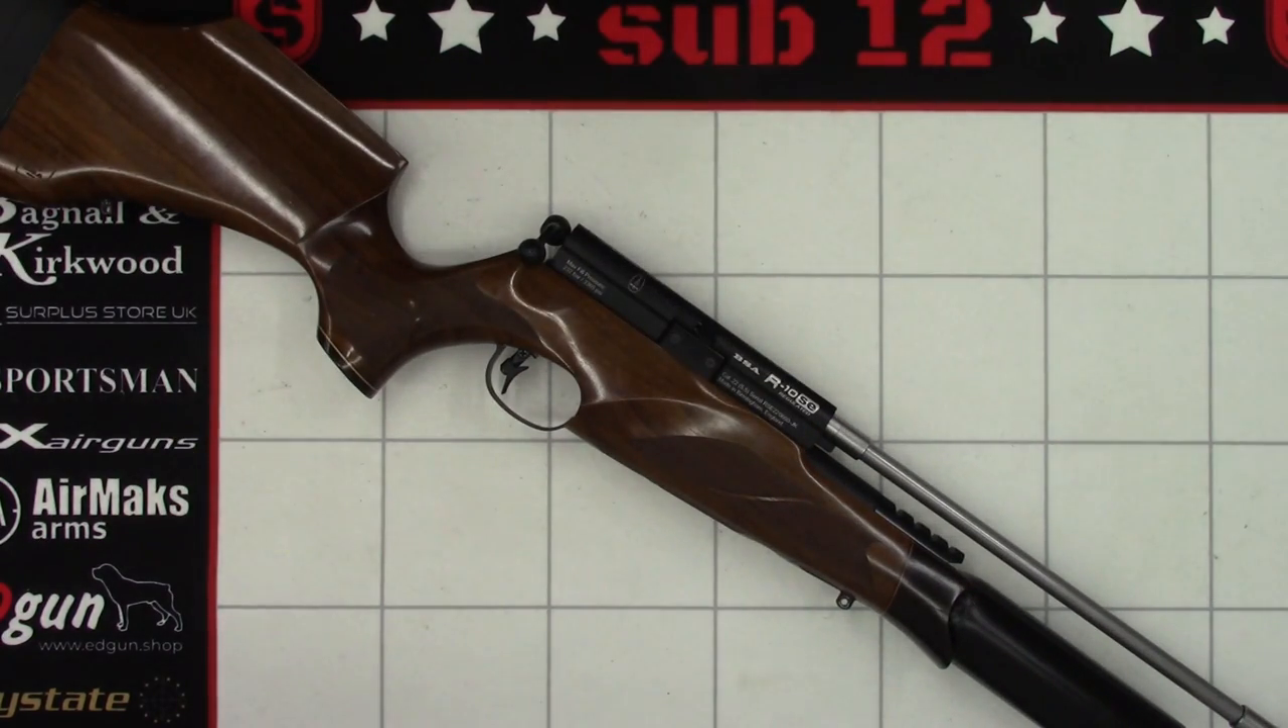So there we have it there that's pretty much the r10 all put back together finished.